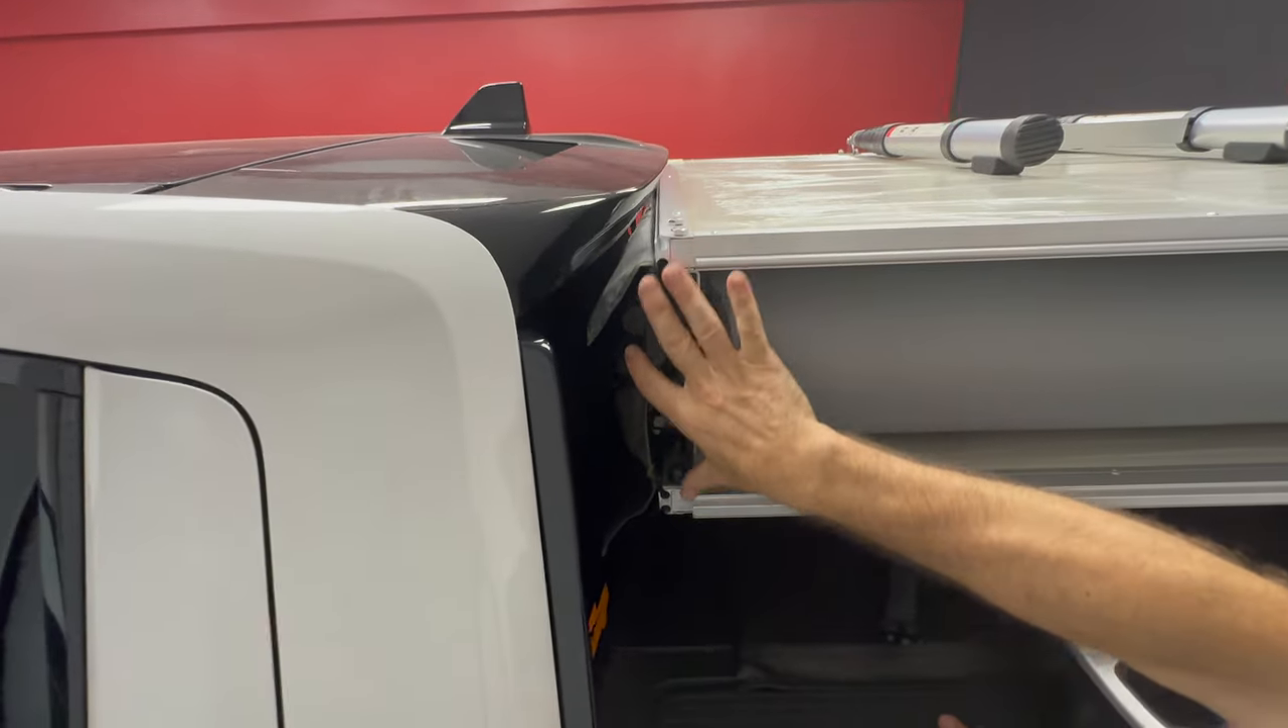Now what we want to do is try to get this thing centered front to back and side to side. So right here you see it's very close to the back of the cab, but that's okay because we have all of our brackets loose.